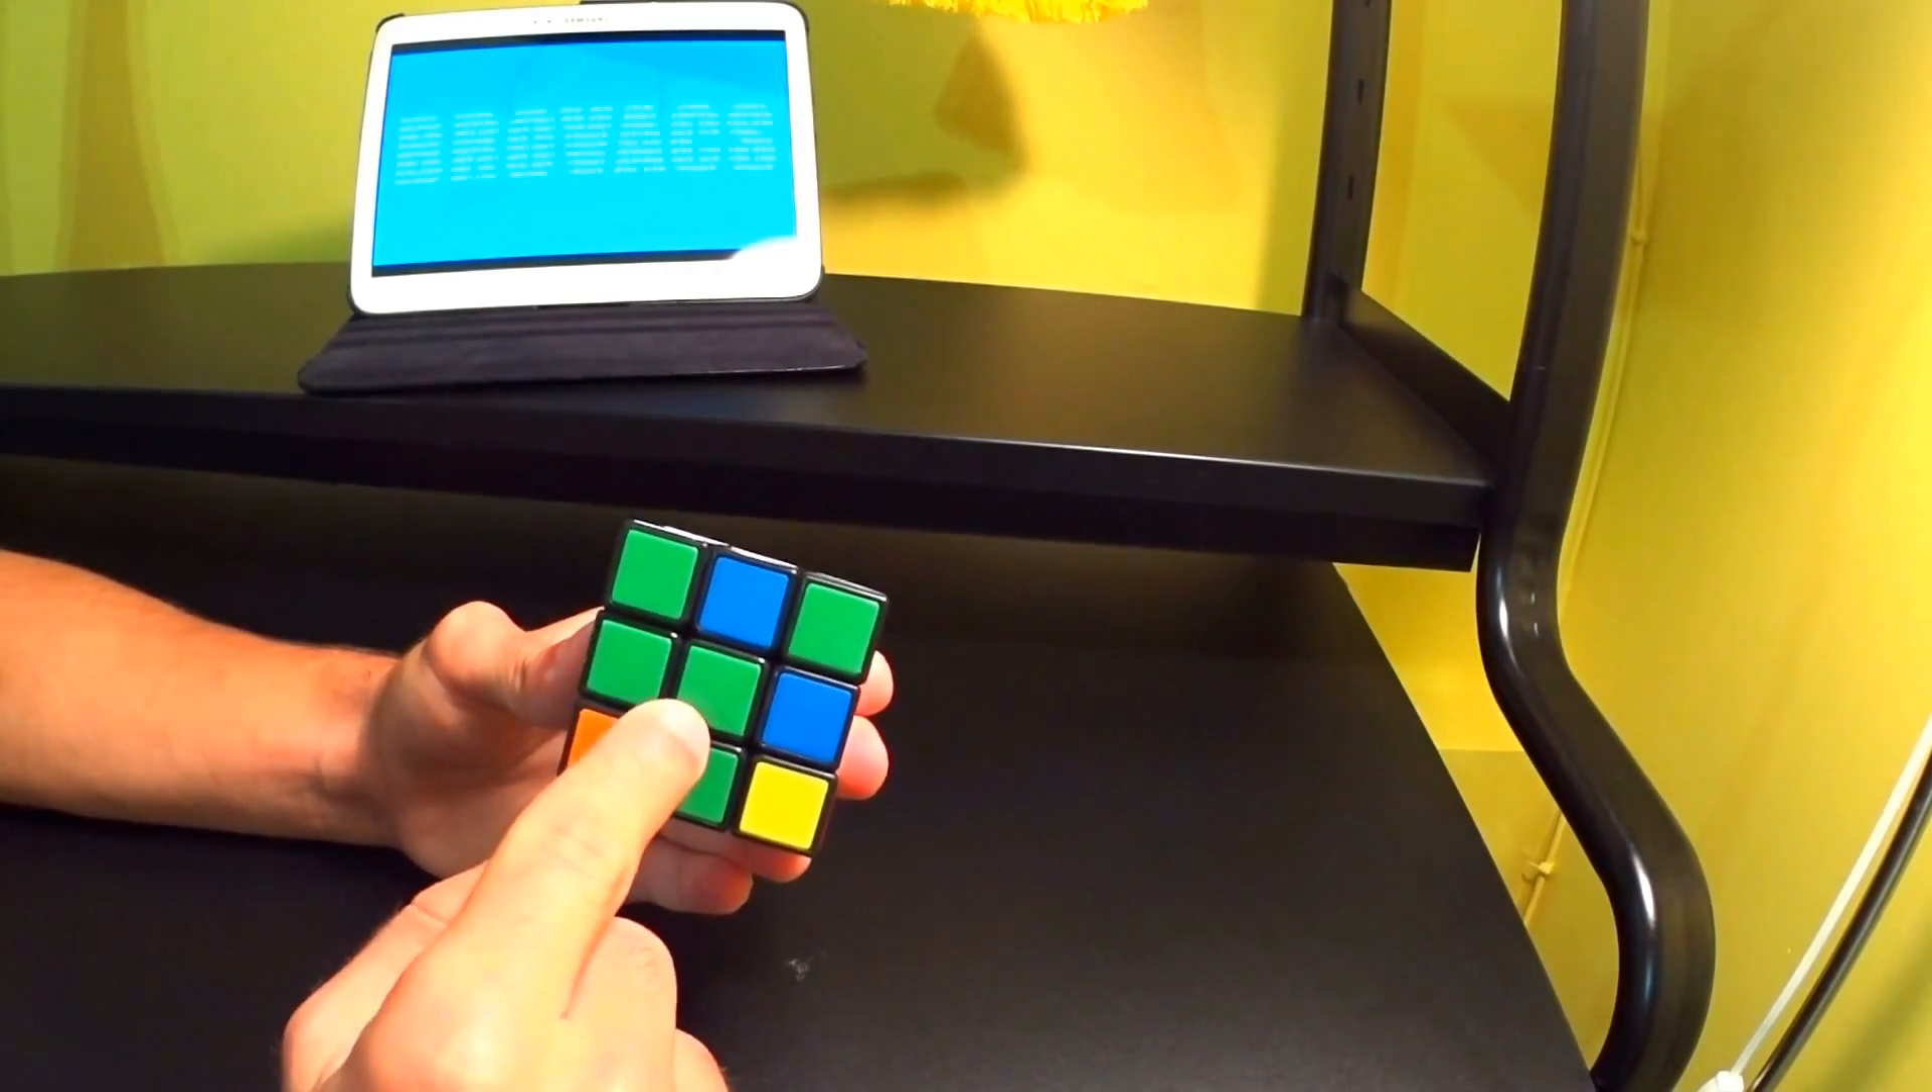This is a blue side piece which doesn't match up with the green face.